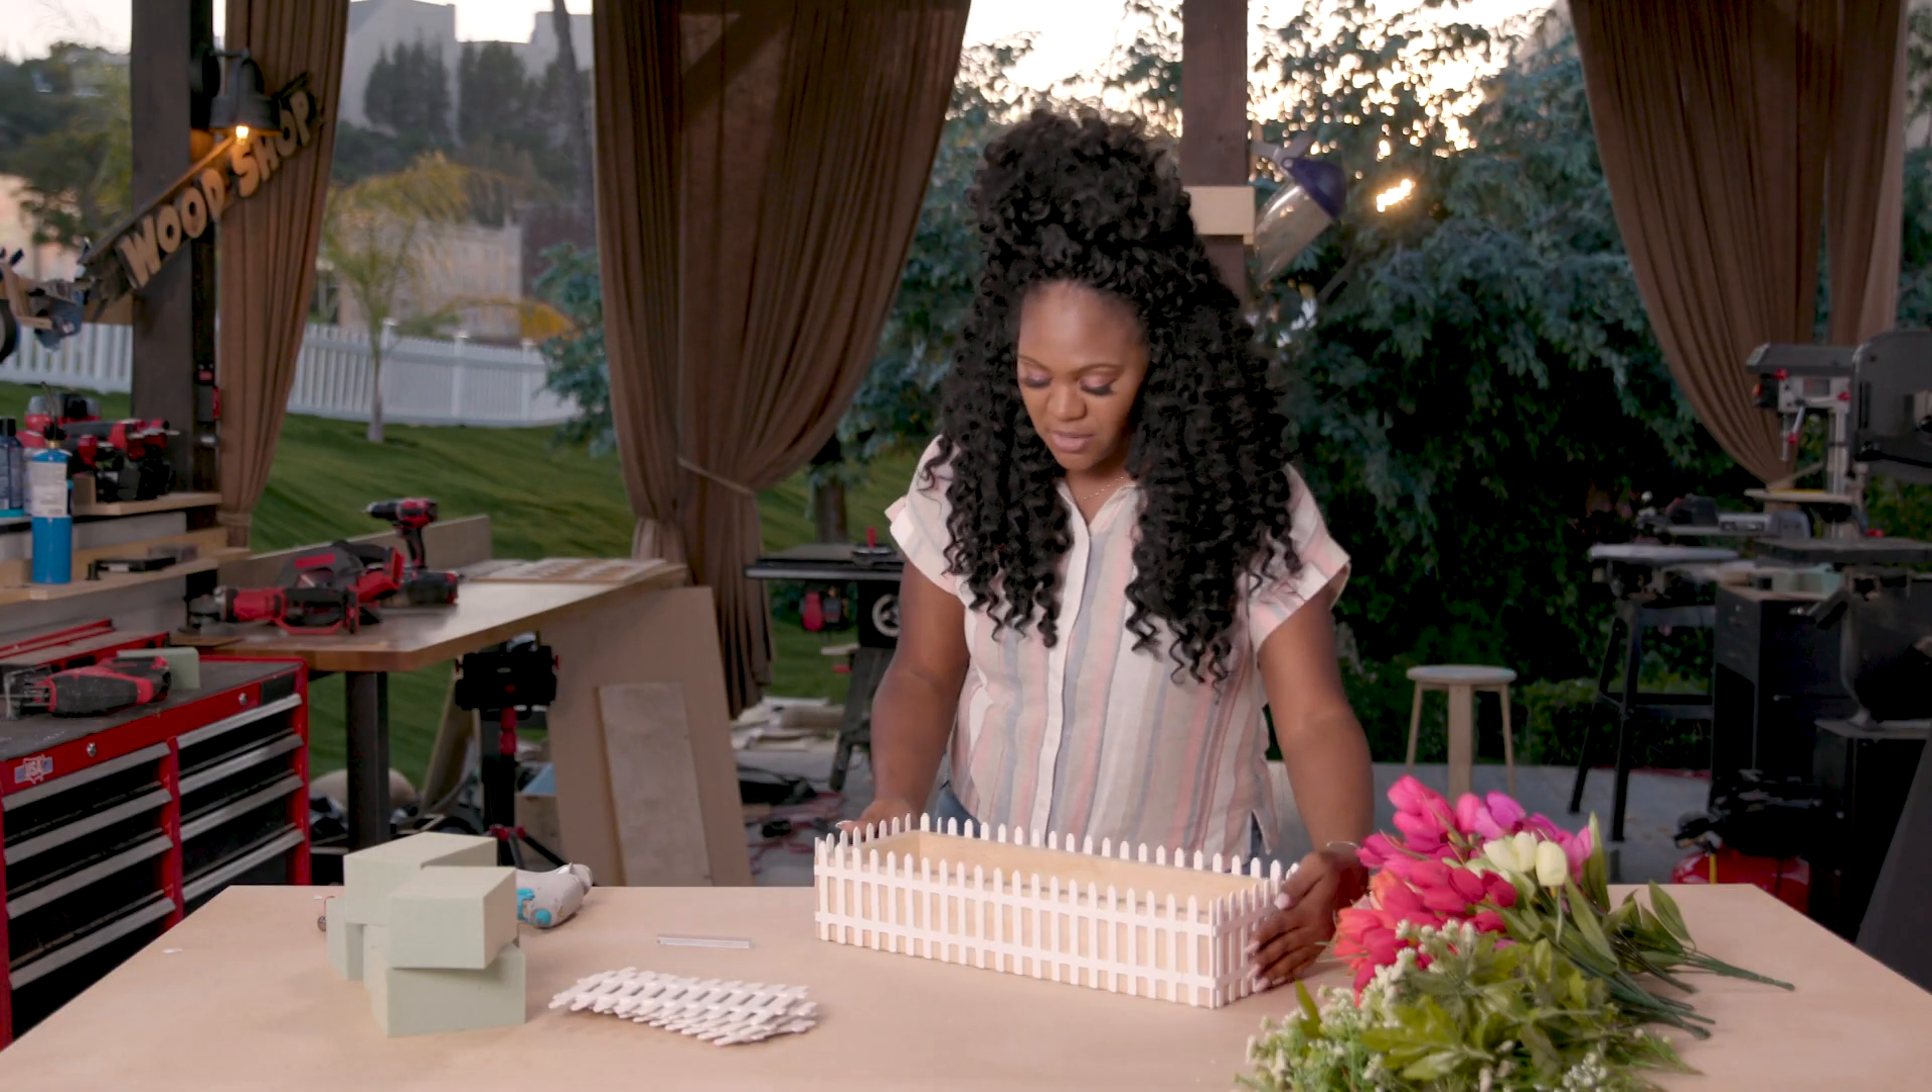All right, so now we have the picket fences on.